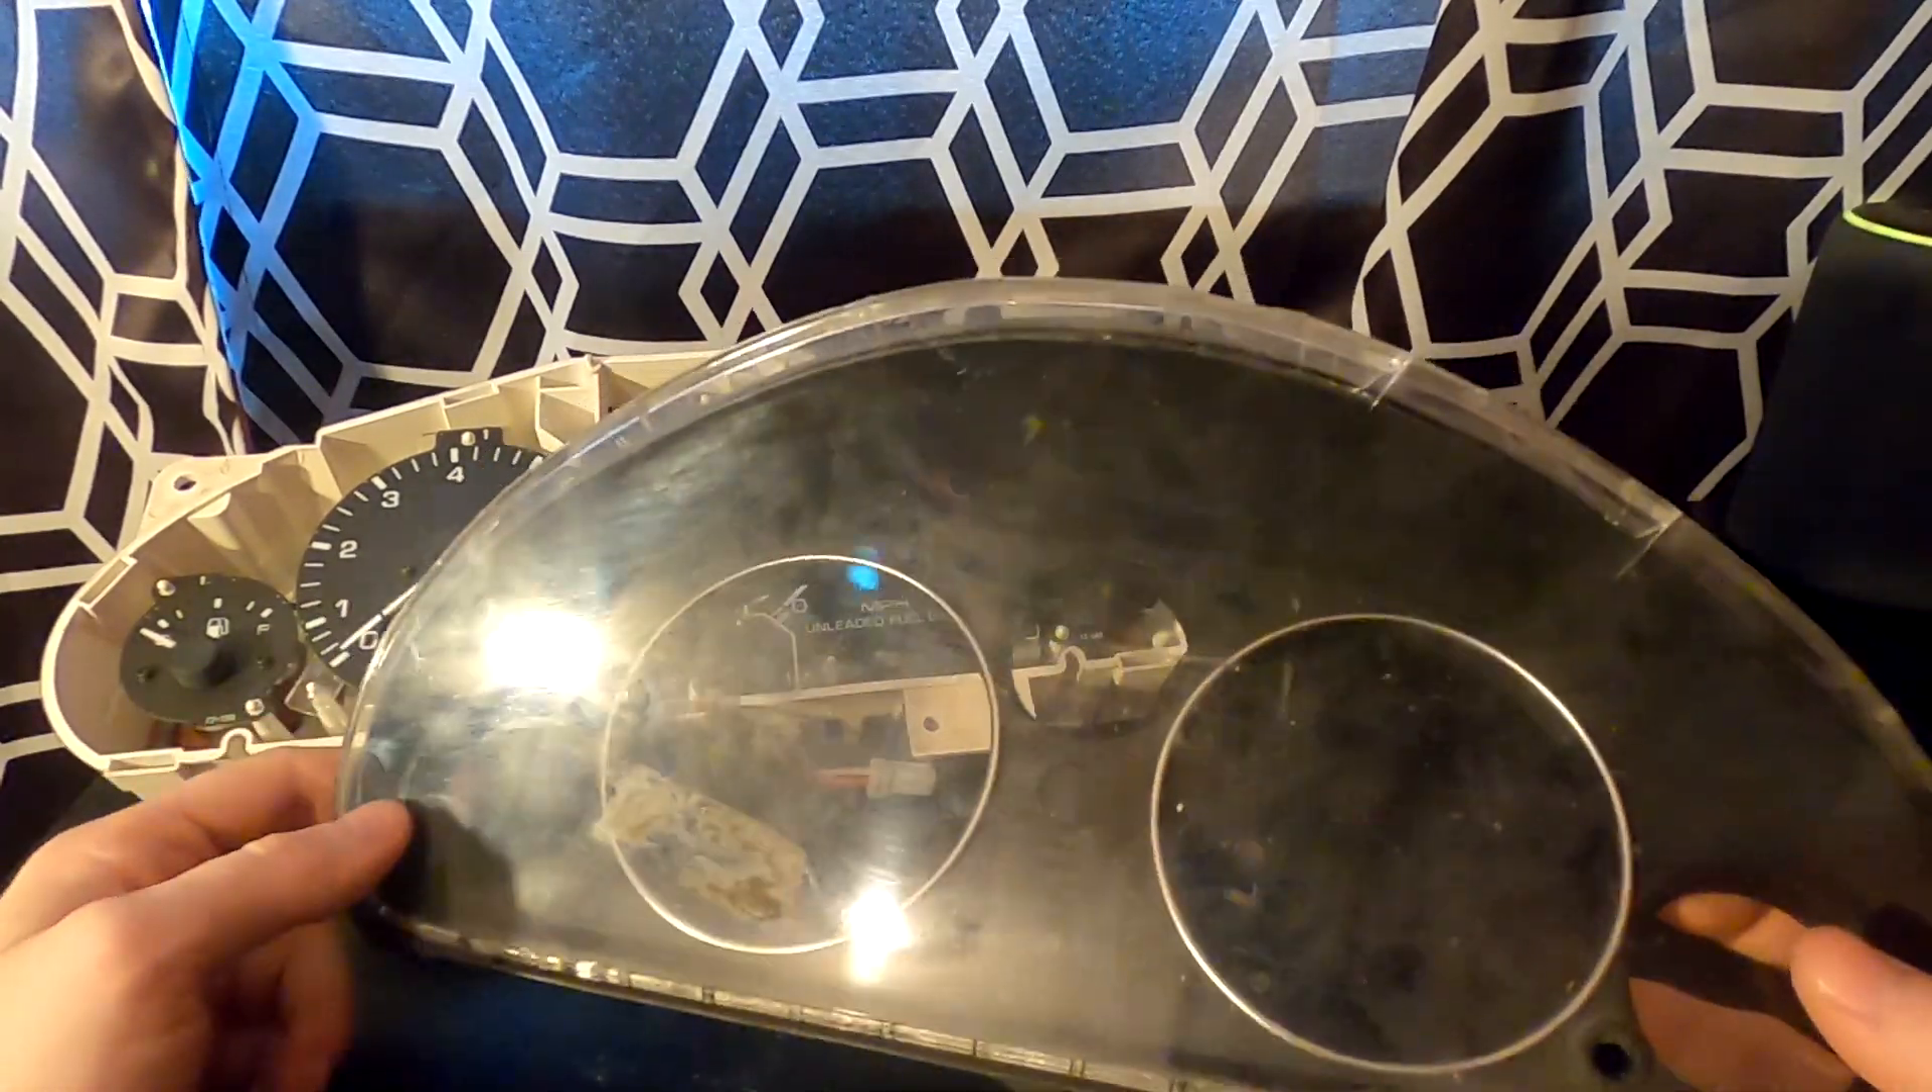Now you're left with the instrument cluster separated from the front bezel, and the little acrylic panel on the front.